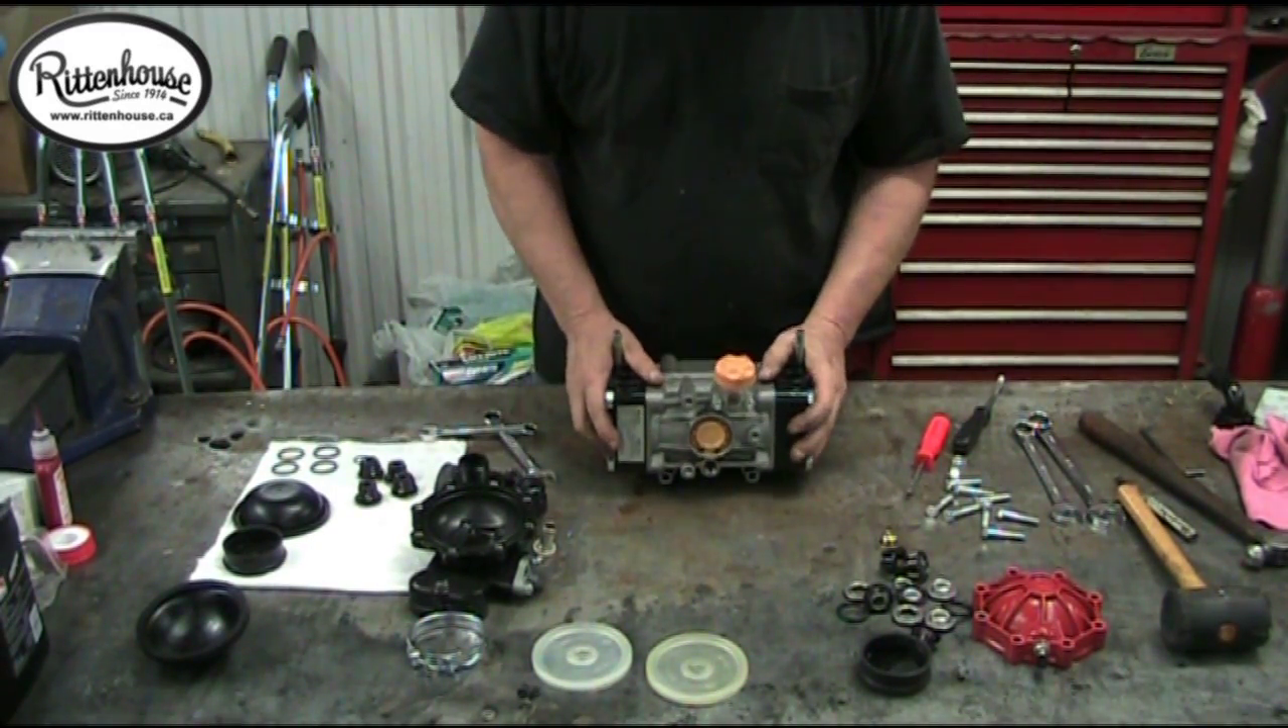Okay so now we've got the main body all put back together.